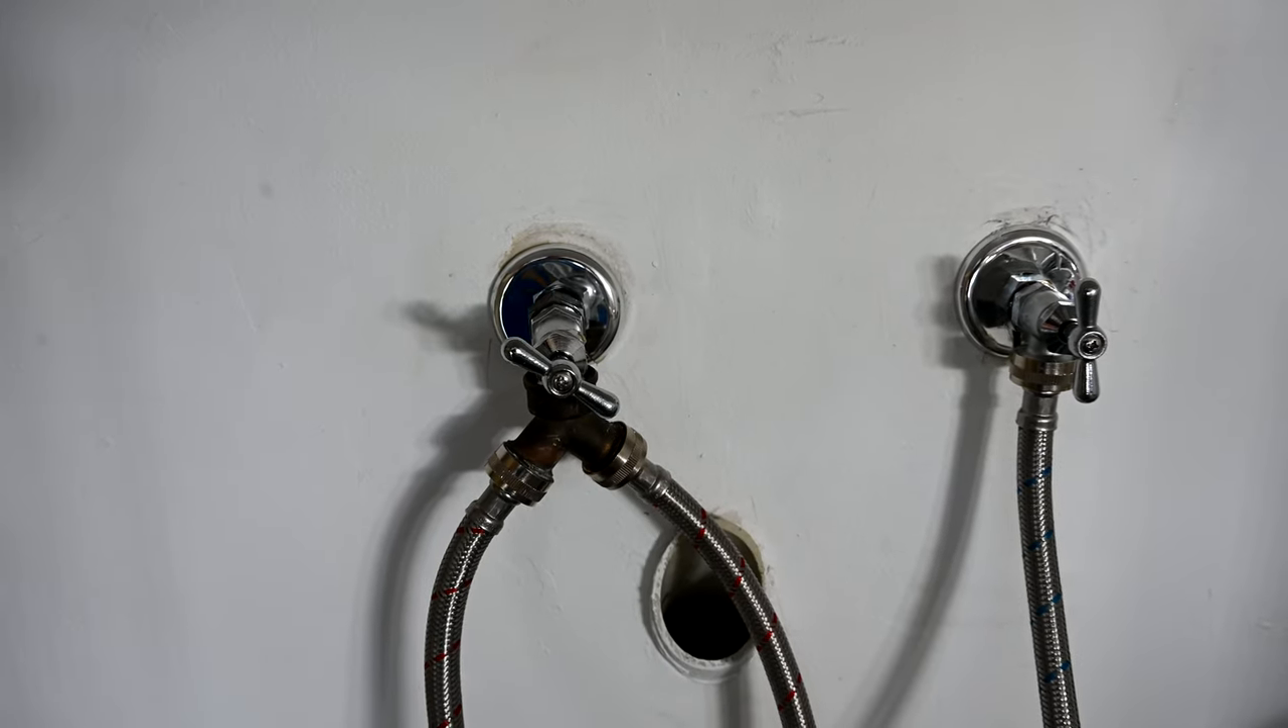If you don't have that problem, then just use a little bit of caulk on that back wall right here to put the plate on there. And here's our two flanges installed here on the back there with our two water shut off valves.